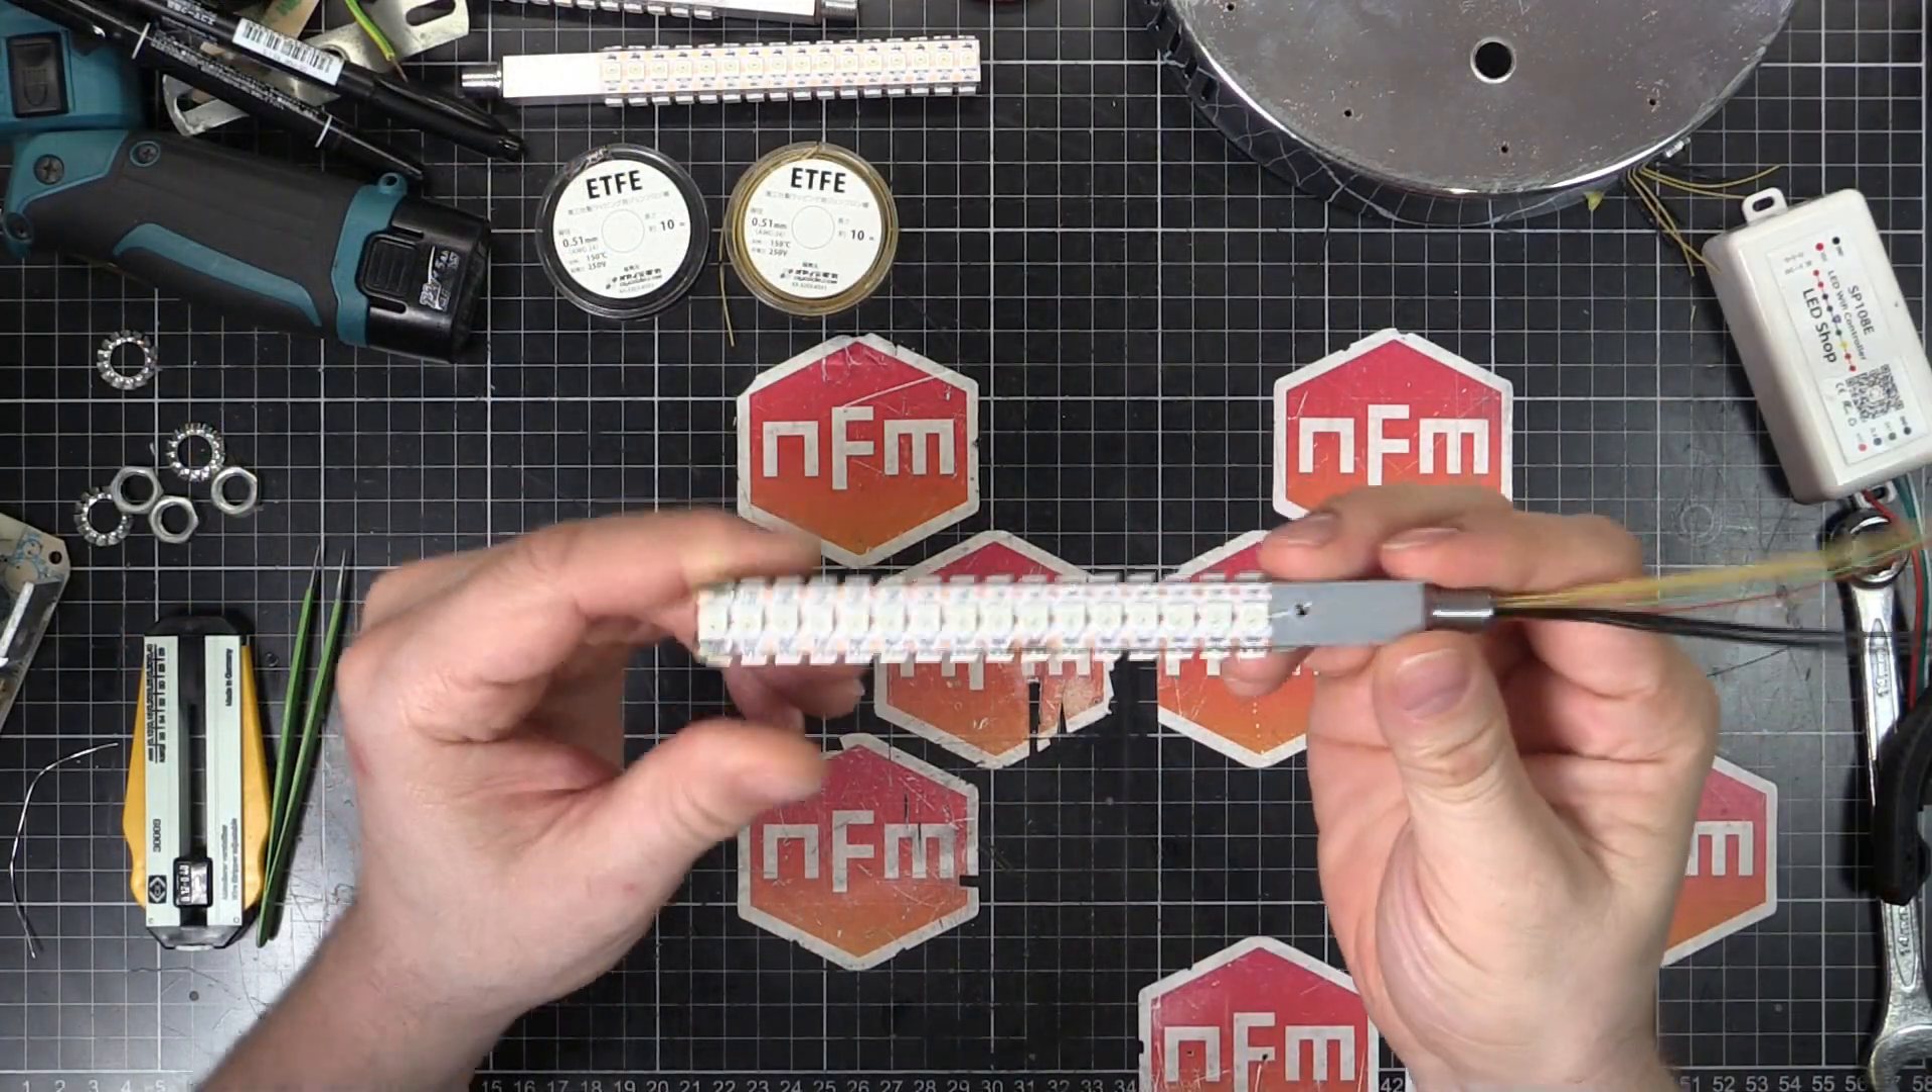So there's one of our sticks done you can see there LEDs all the way around the wires through there.